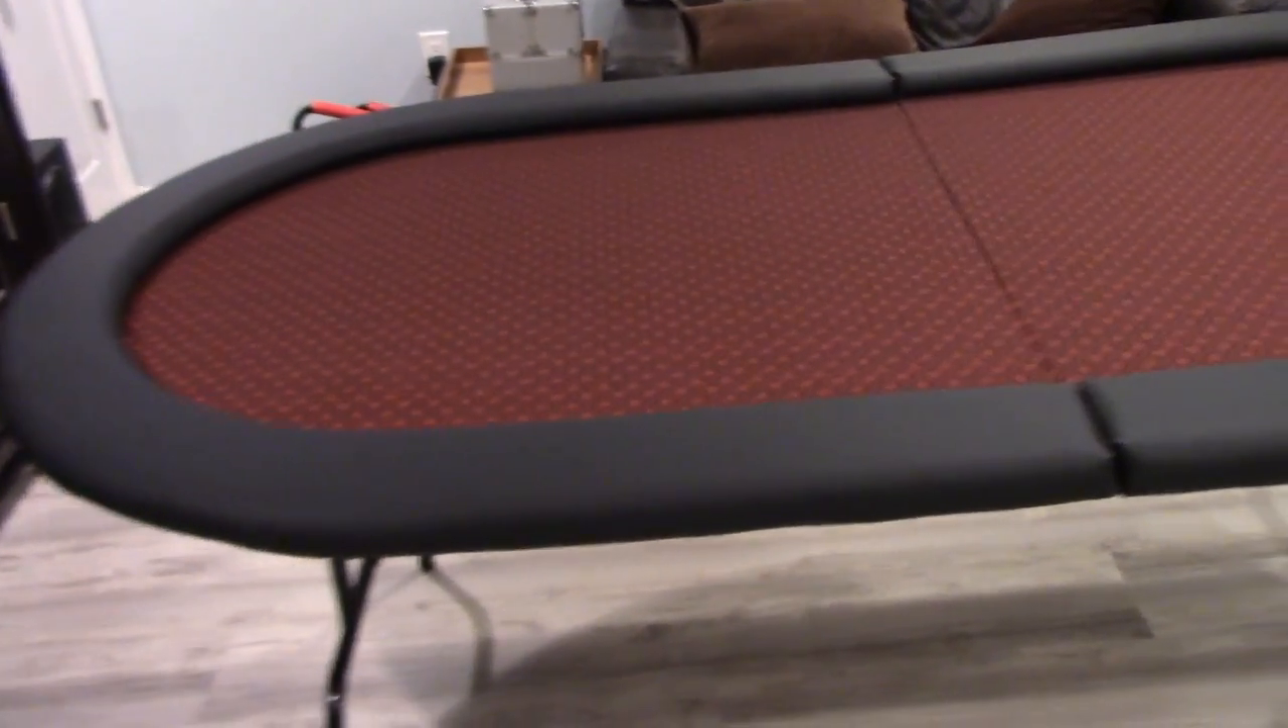So here's what the table looks like with the rails on.